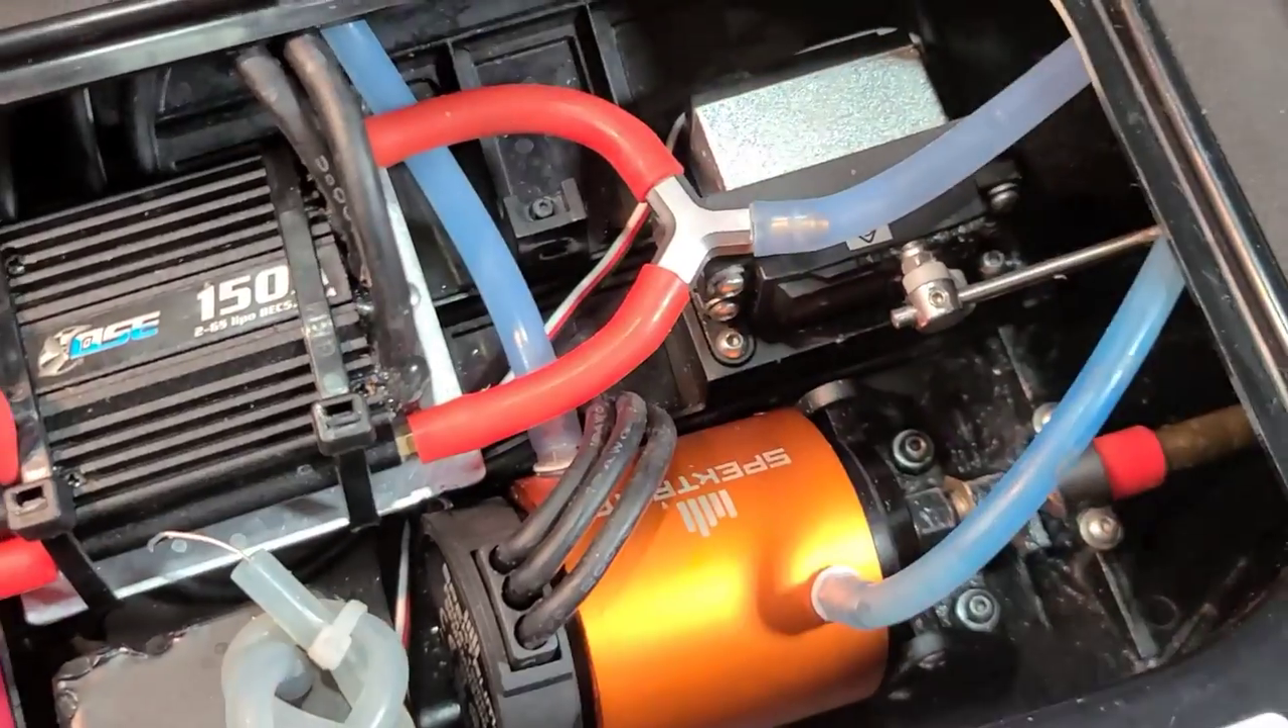All right so we got our esc tray back on coolant's hooked up motors back in coolant's hooked up to the motor that looks good.